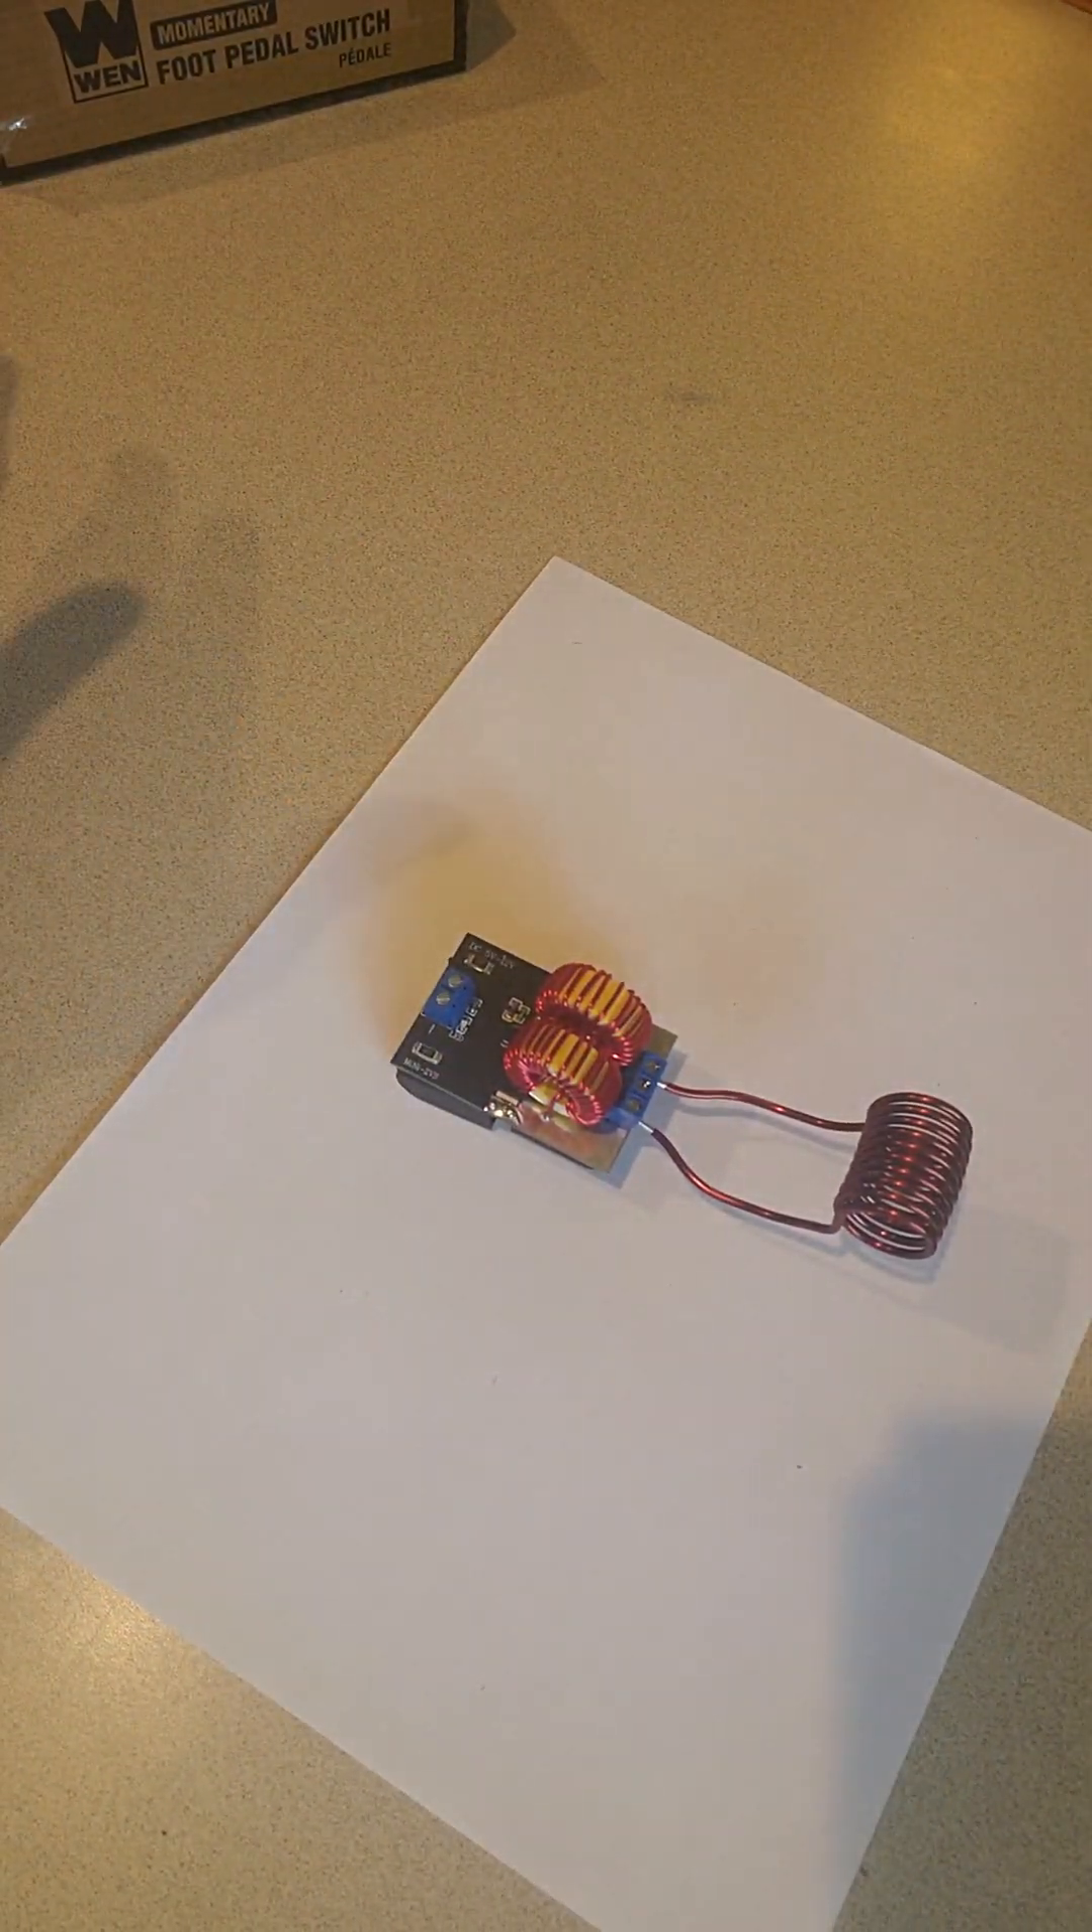So now I've got the coil on.